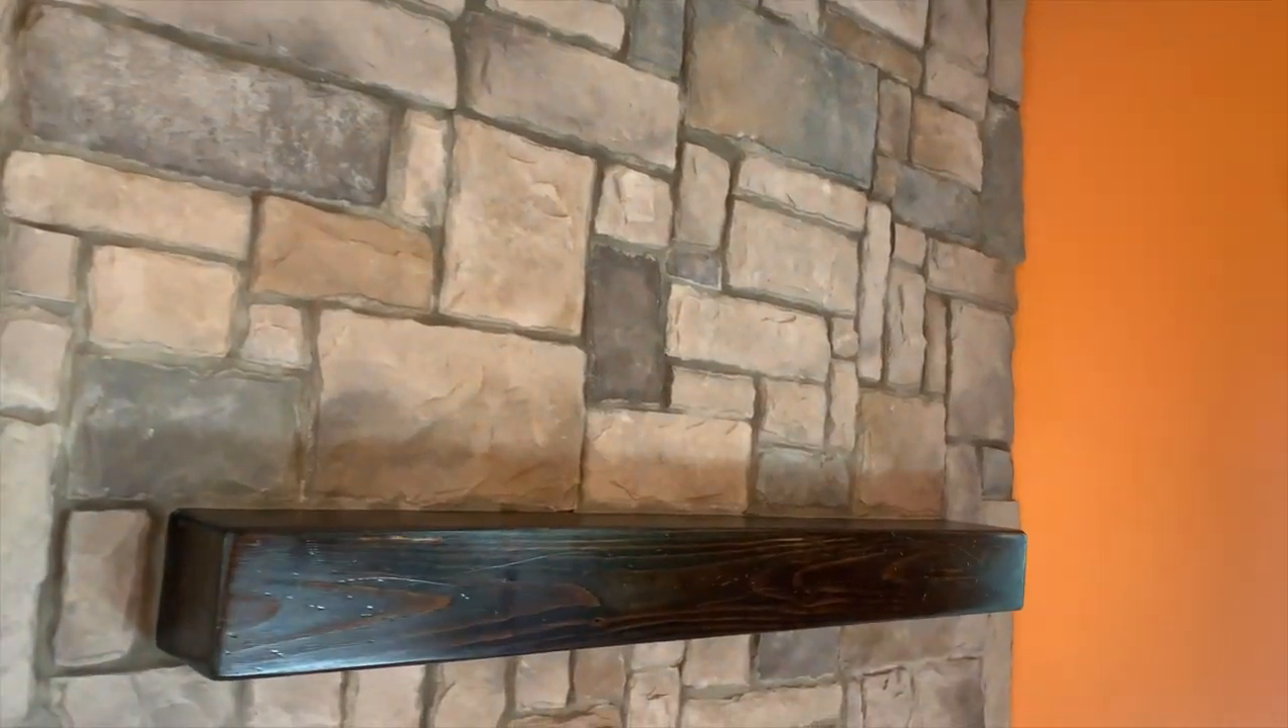Mantel's now locked into place and i couldn't be happier with the way this turned out.